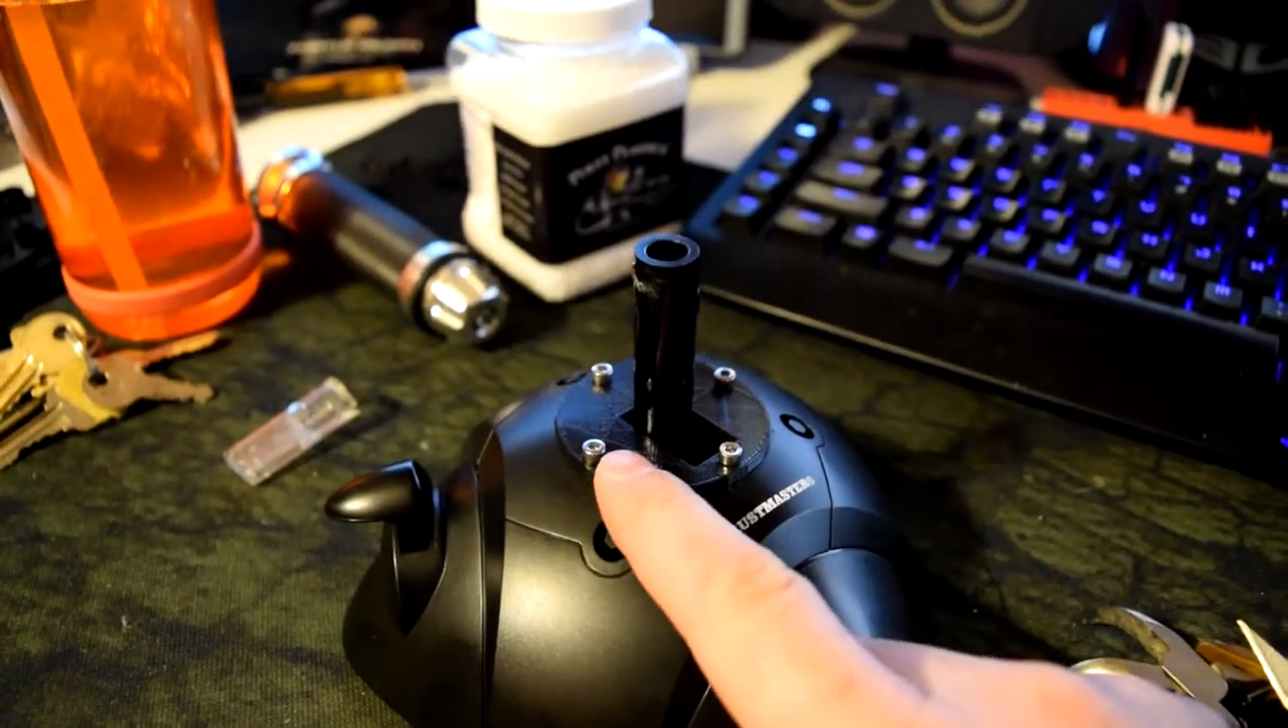So I've got the four screws in and the plate mounted.